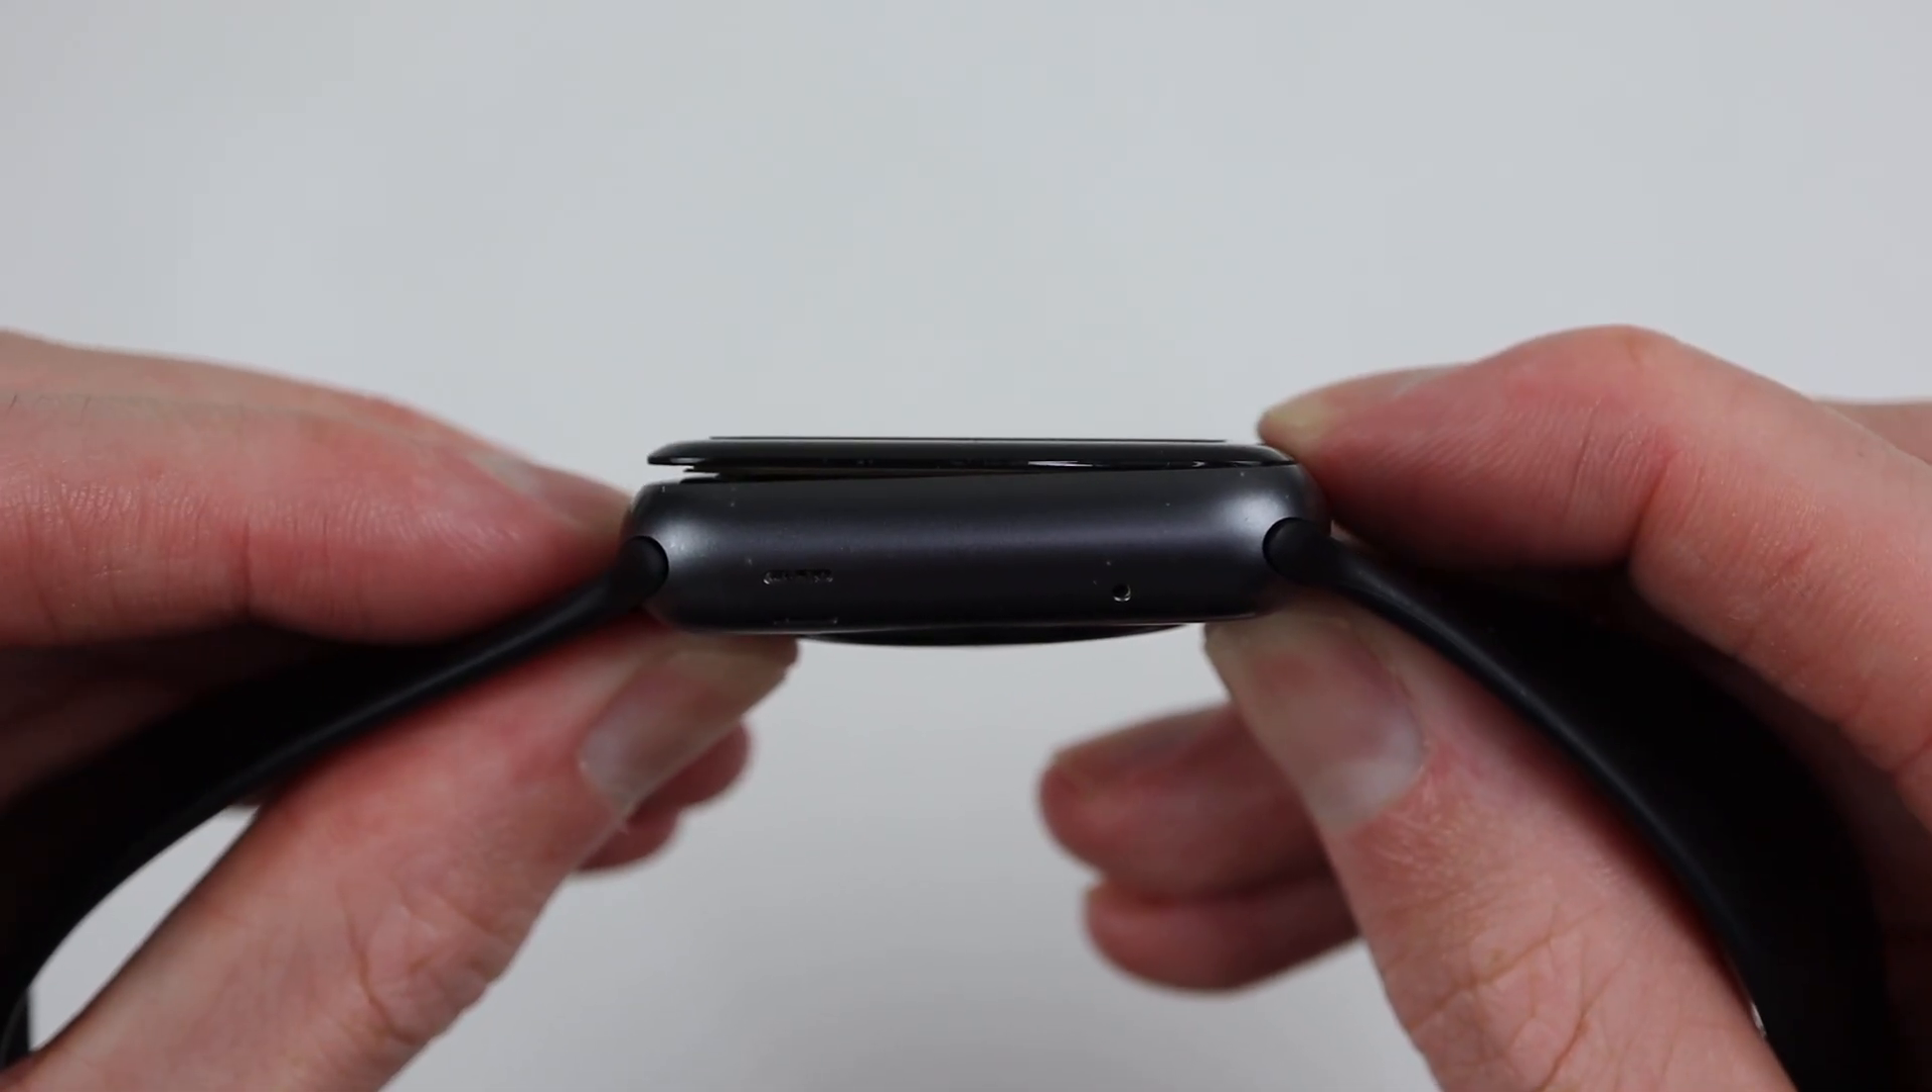The screen cannot be reattached, as the battery causes it not to sit flat.